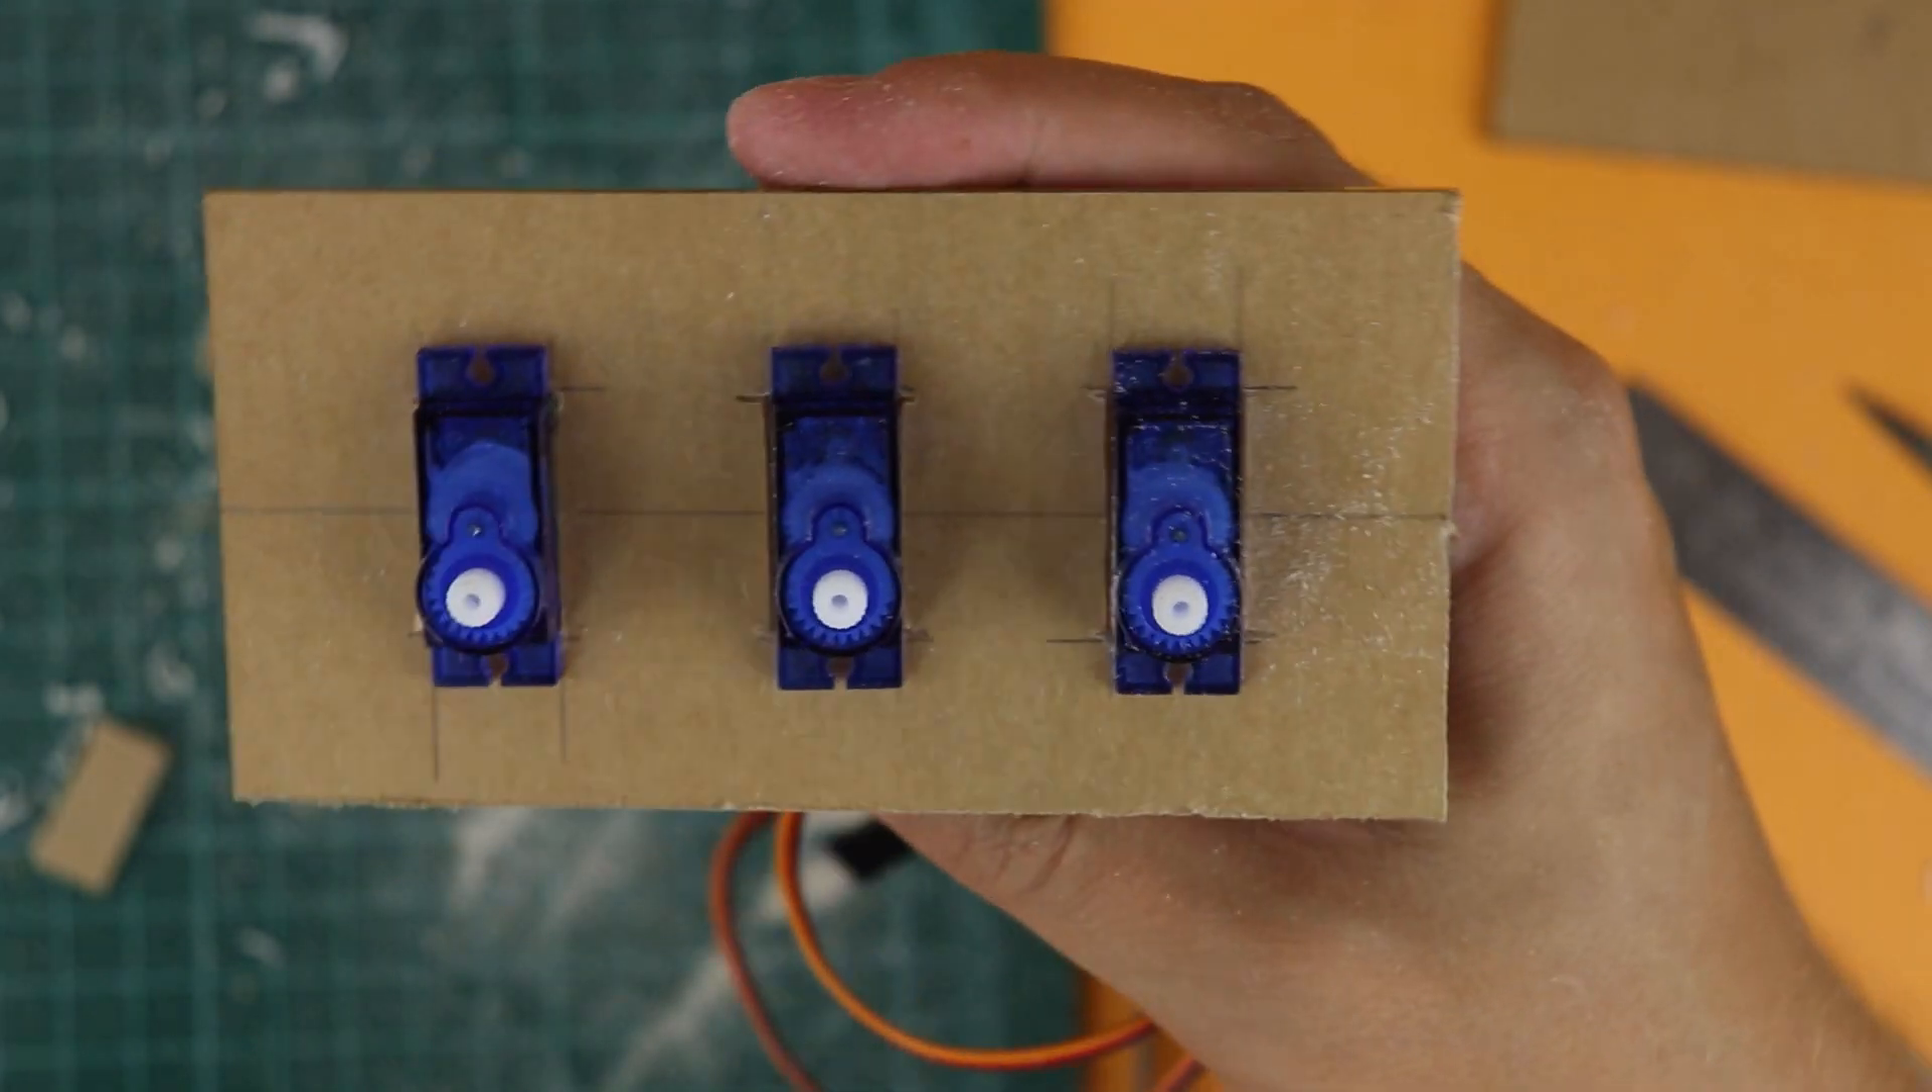With a whole bunch of files and after a lot of dust the servos finally all fit in place.